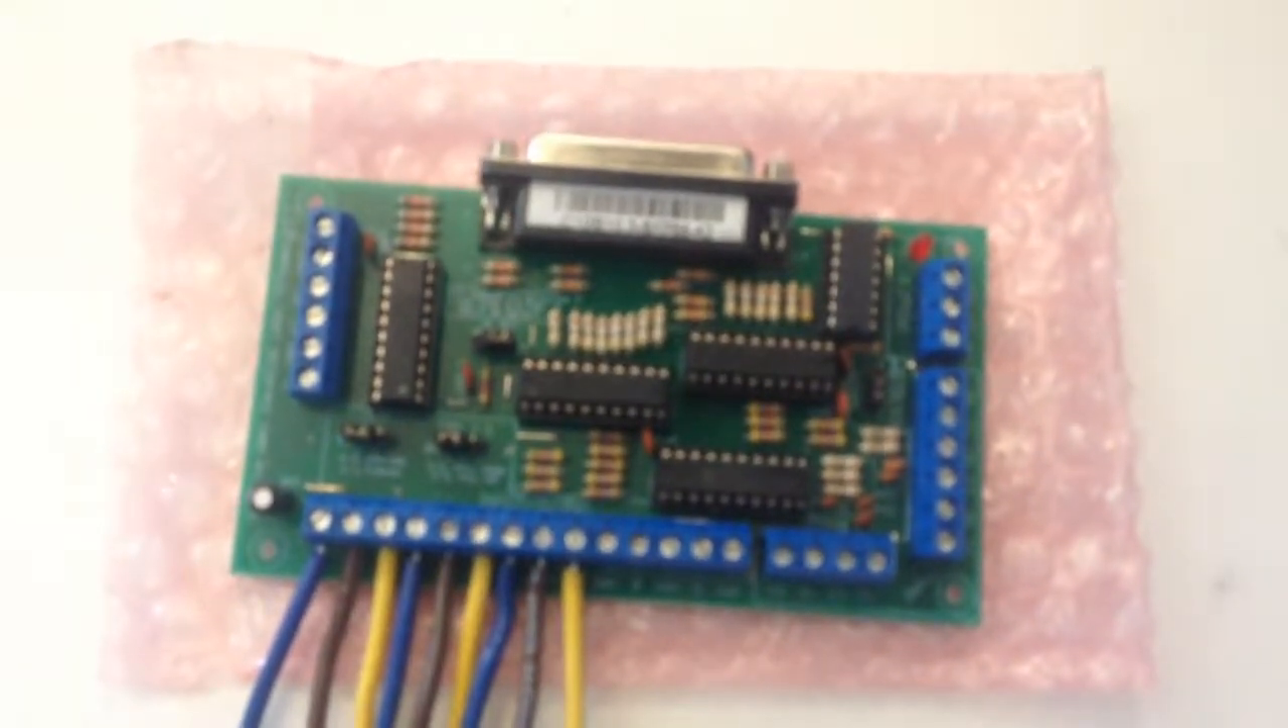Okay we have the computer interface wired up here with the three wires you can see for x y and z.